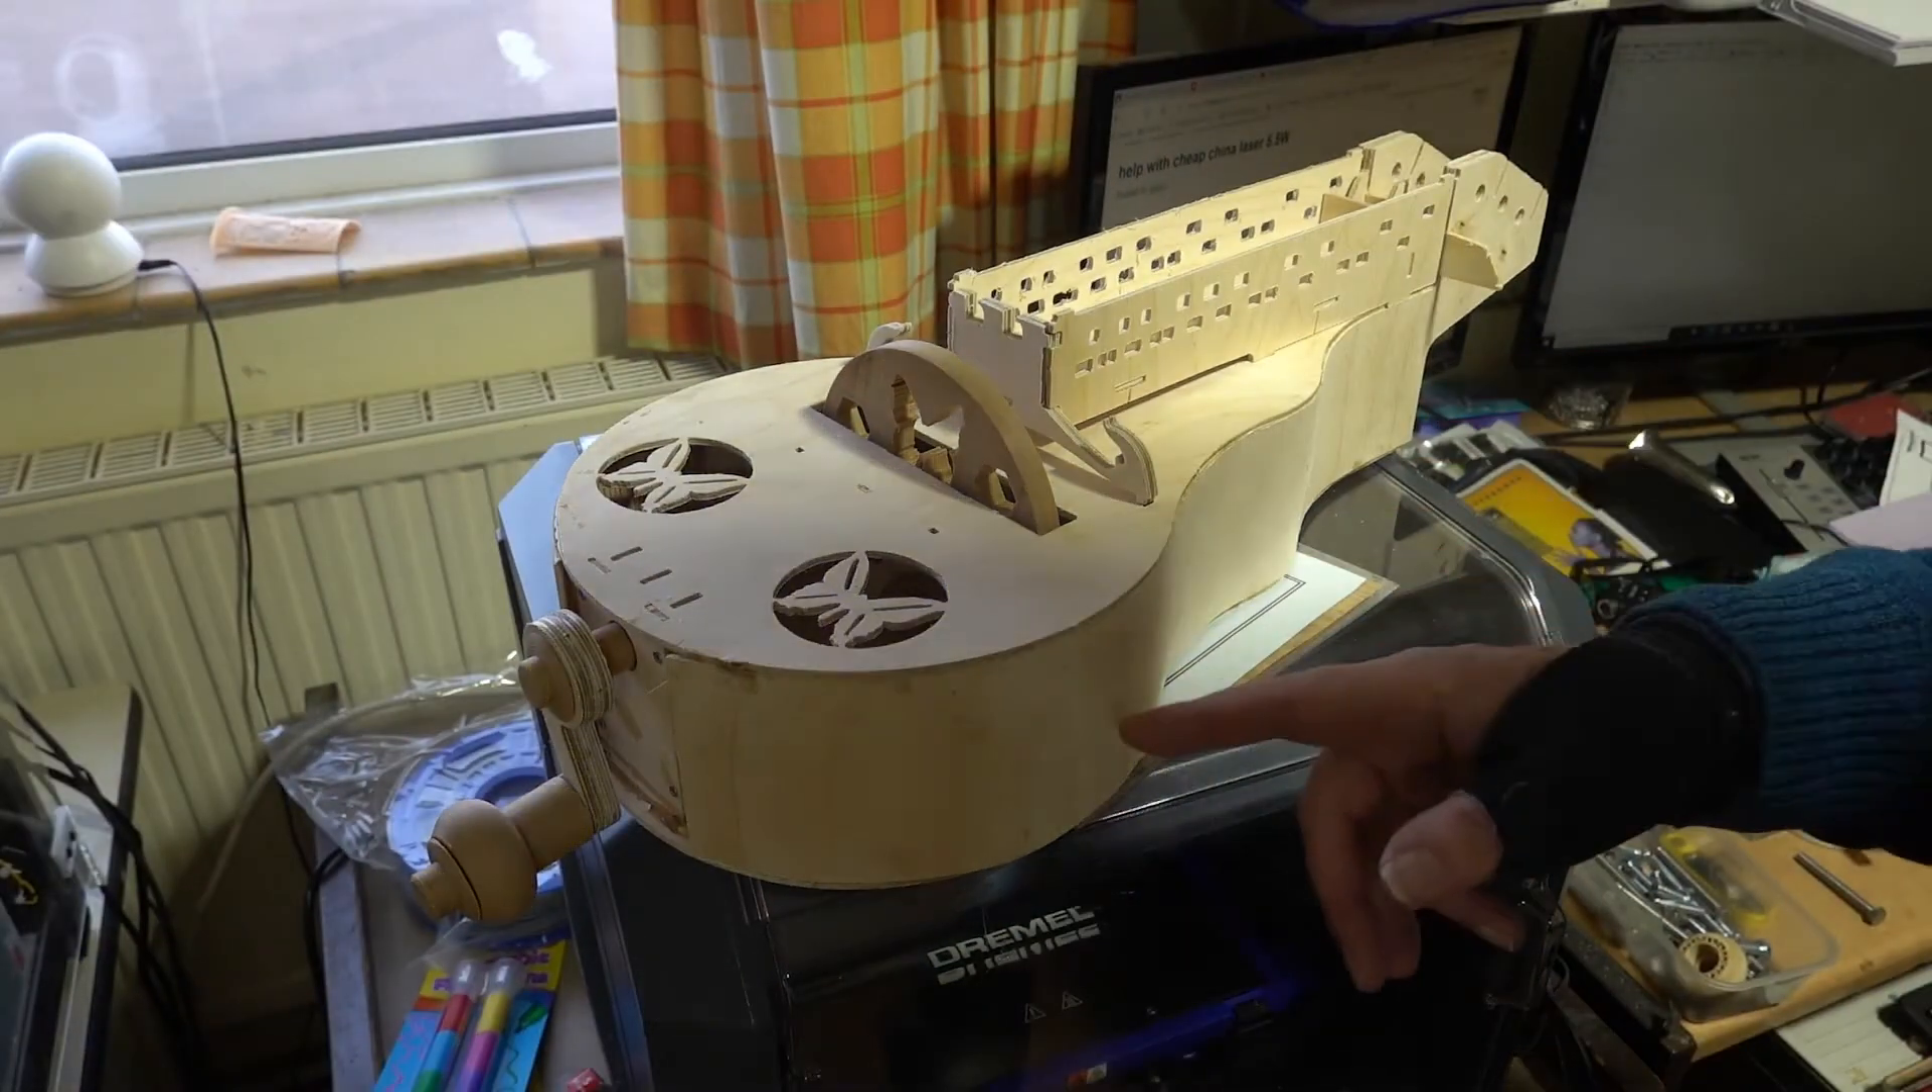I've glued the sides onto the hurdy-gurdy now and I've also assembled the handle.